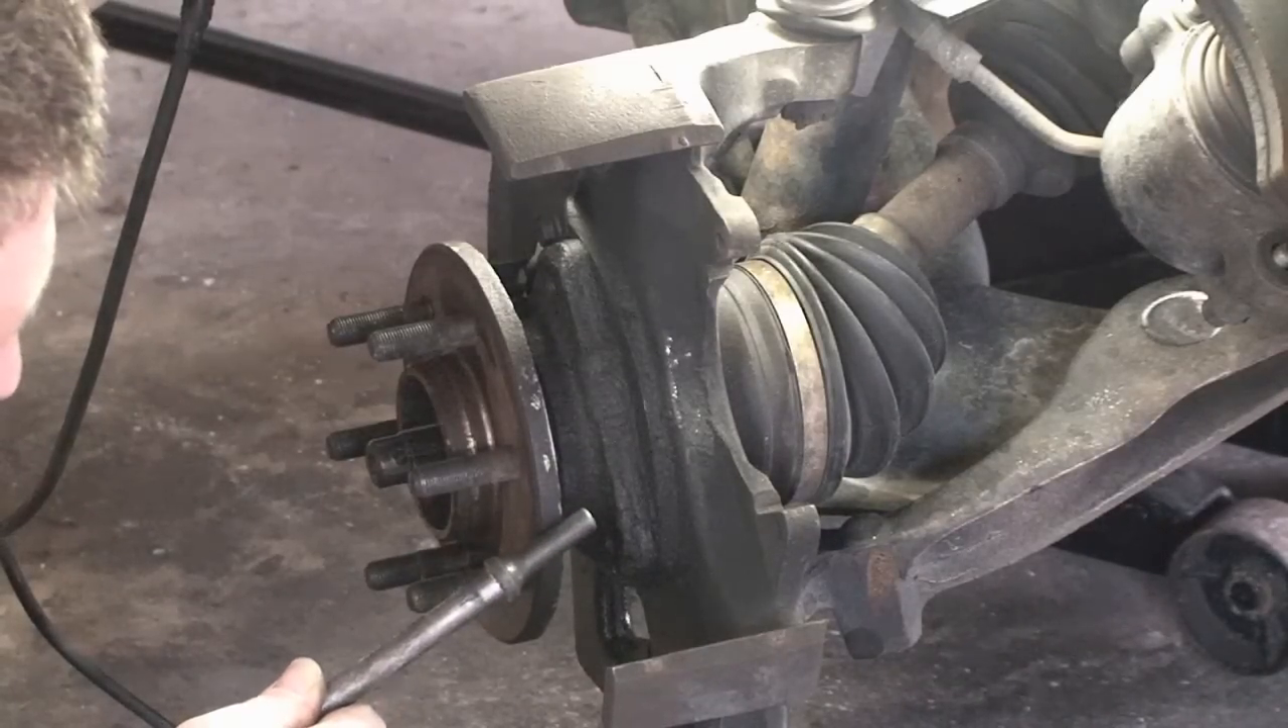Took off the wheel got the brake caliper off got the rotor off and now we're working on getting the hub off.